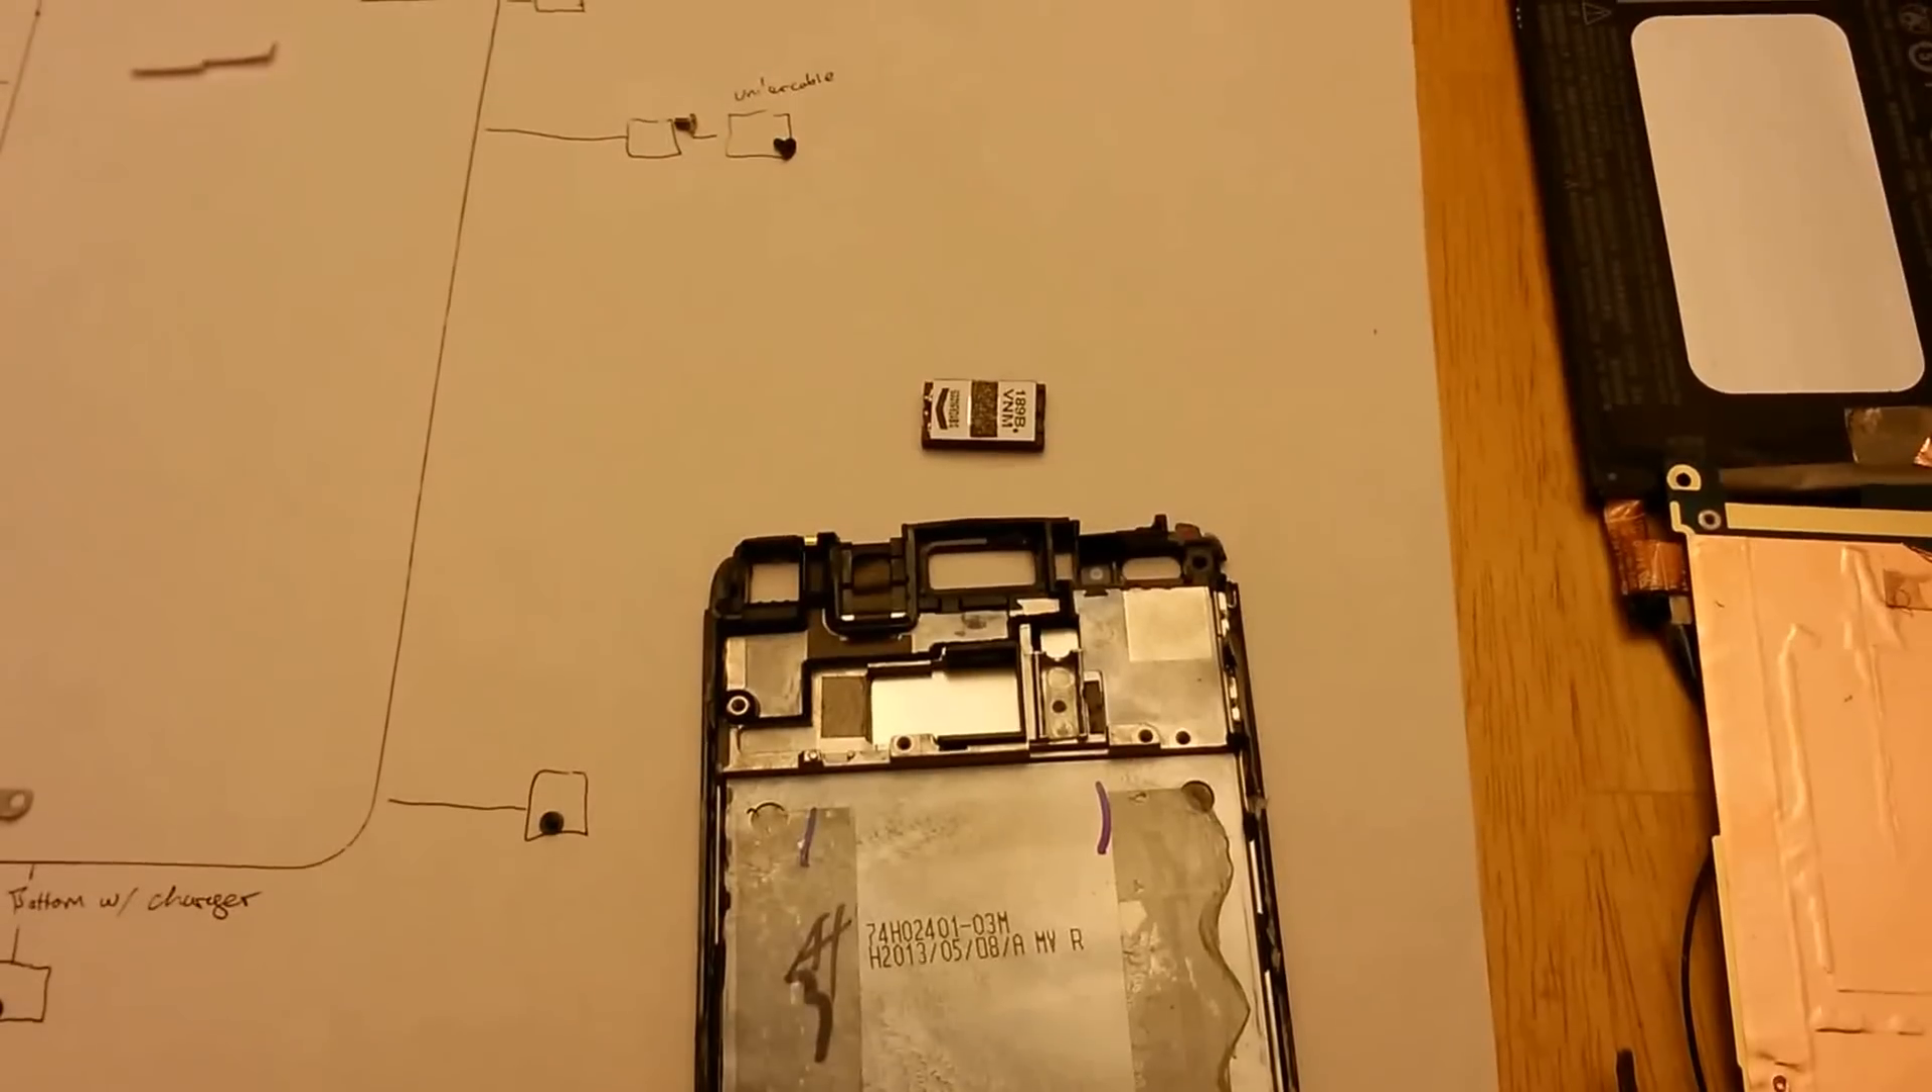So I finally got the speaker out and to do that I had to actually resort to bringing in a jeweler's flat head screwdriver and actually going in from the side and pressing really hard.